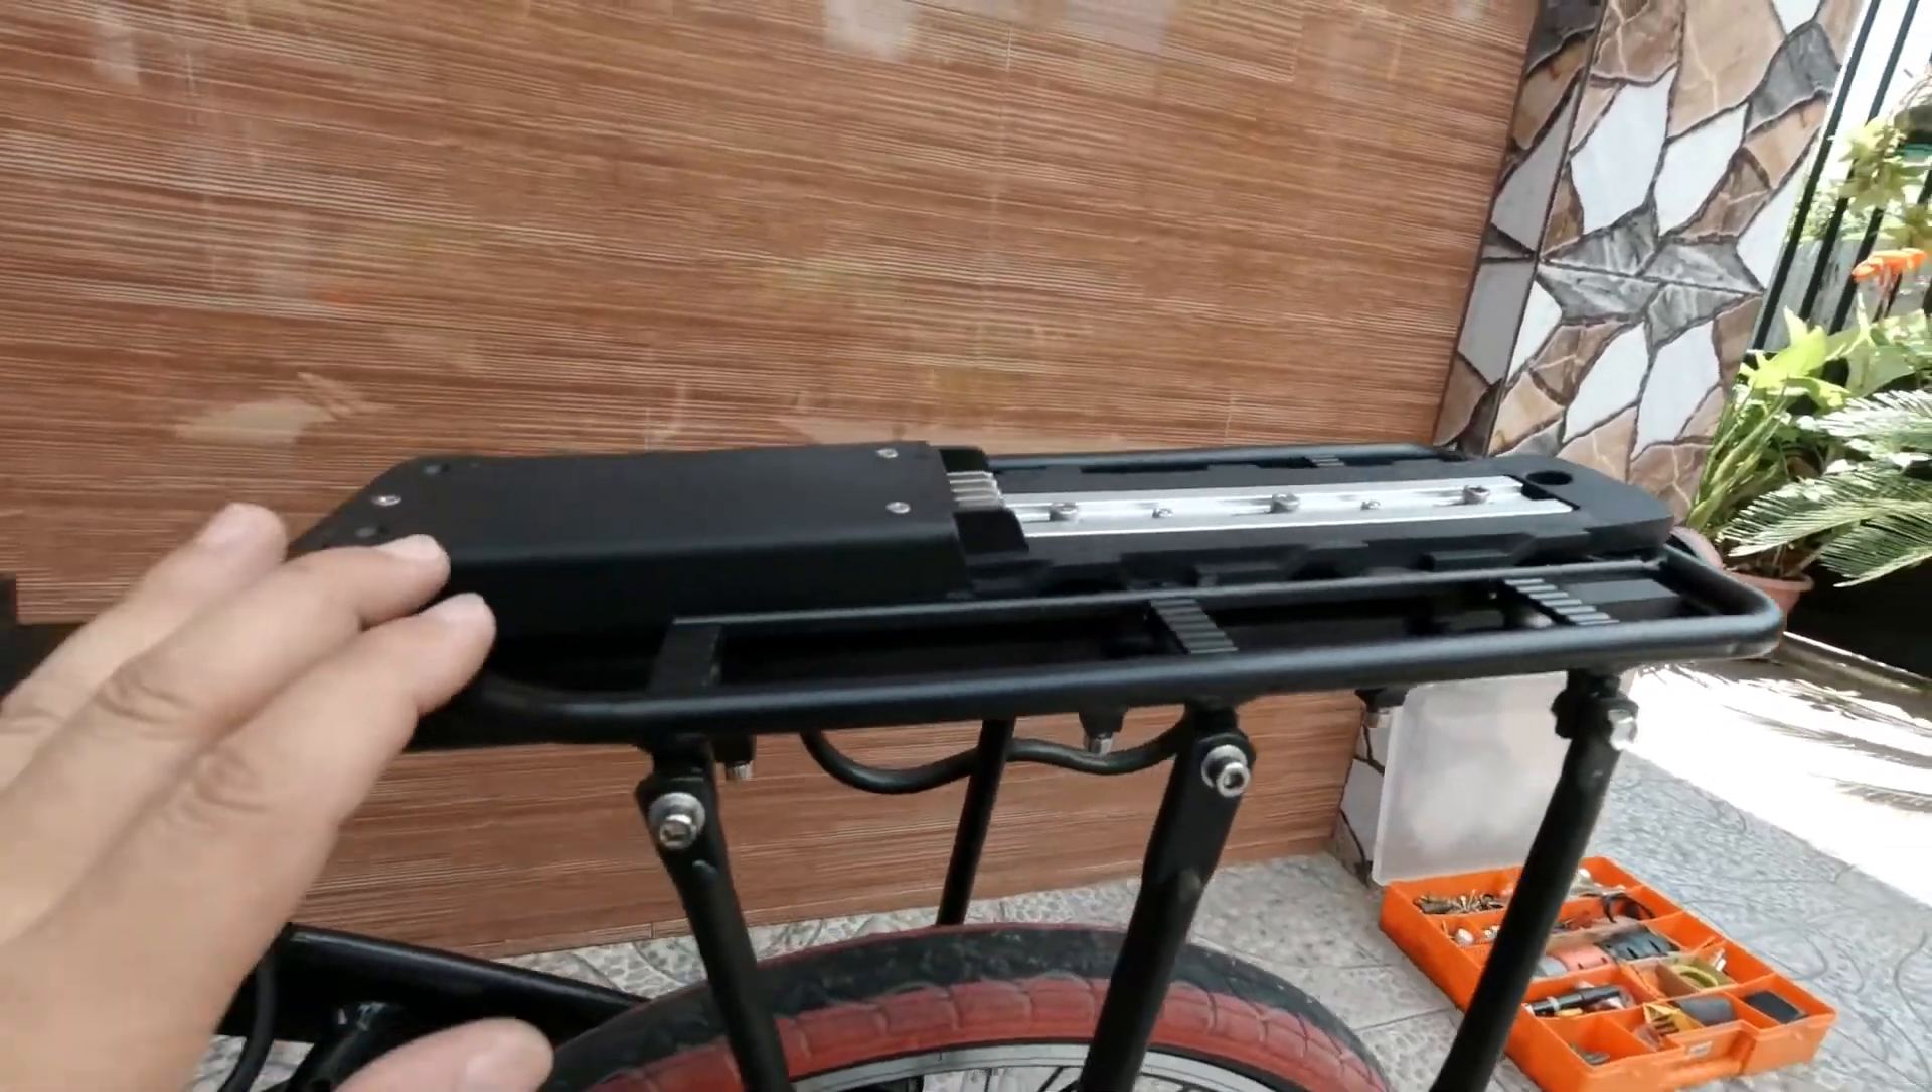We have already connected the battery mount here at the bike carrier.